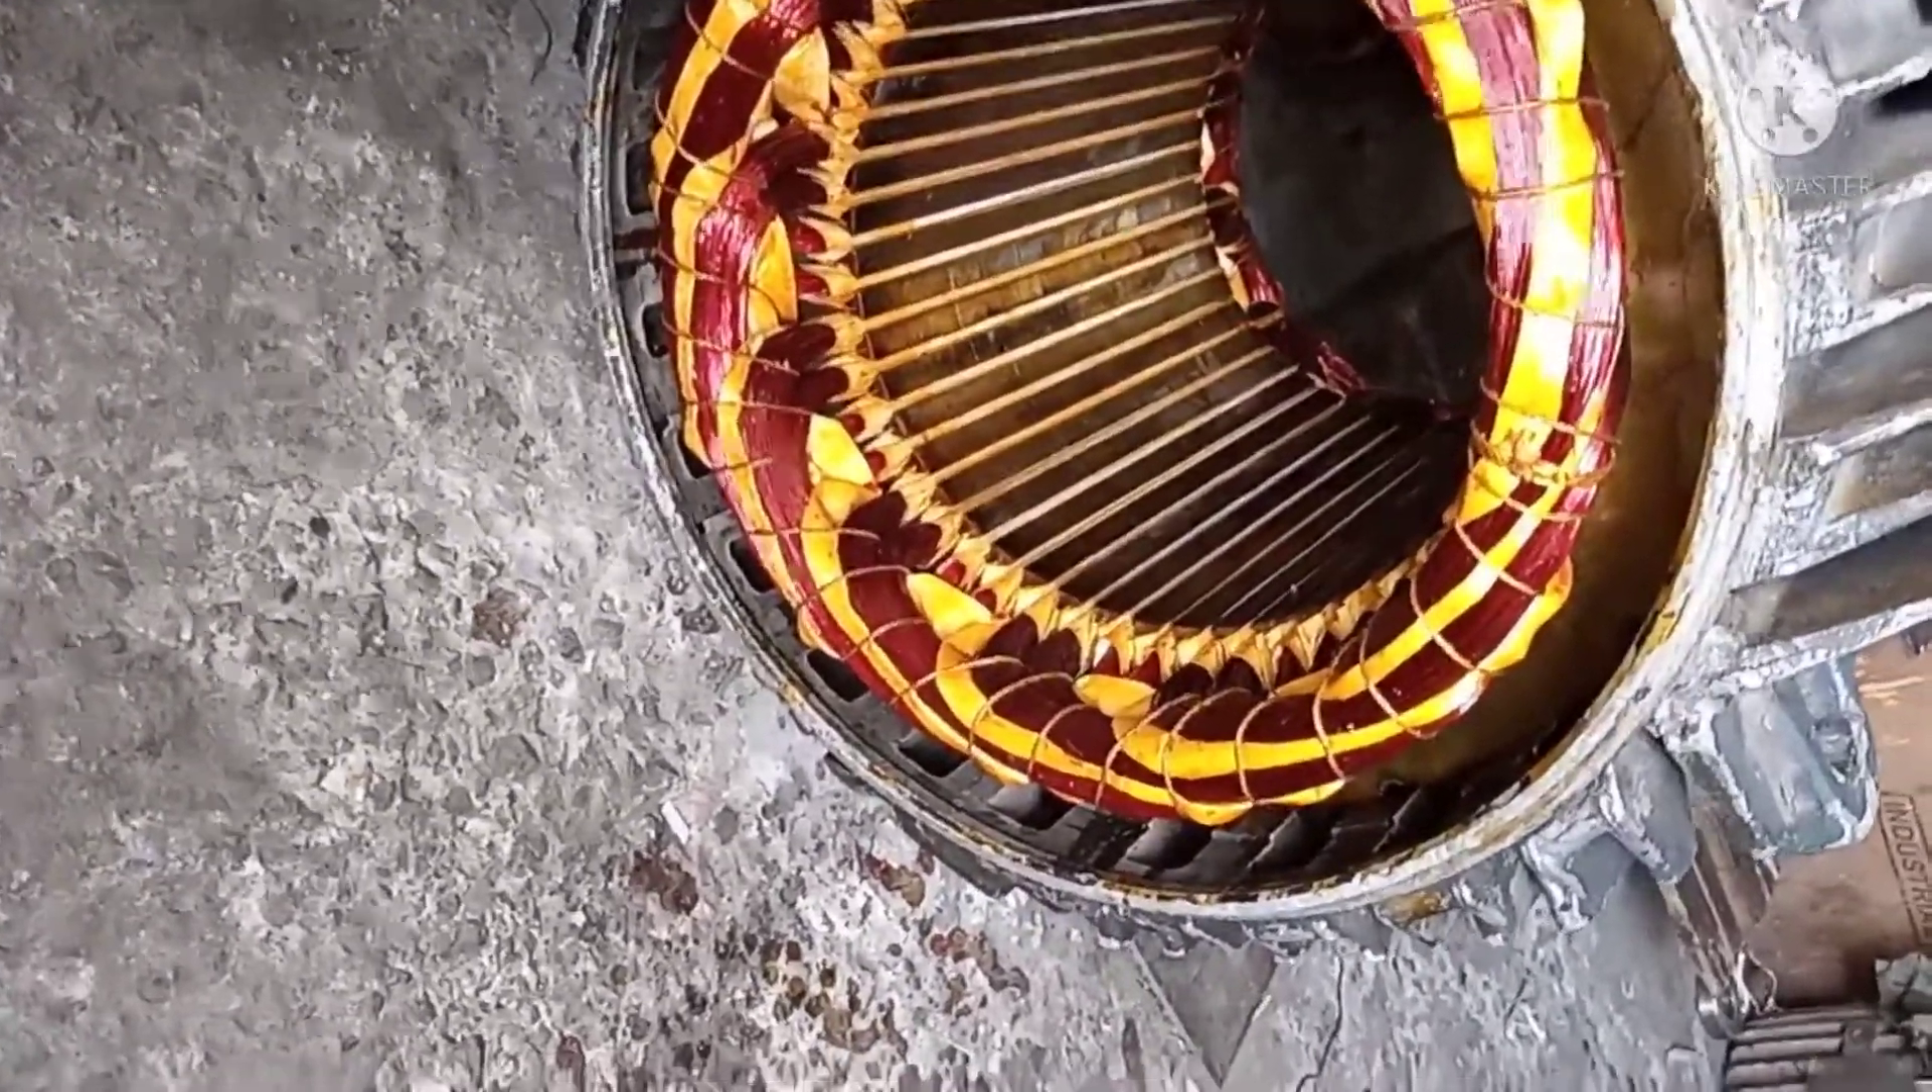یہ موٹر ہمارے وینڈ ہو چکے یہ مکمل ہو چکے۔